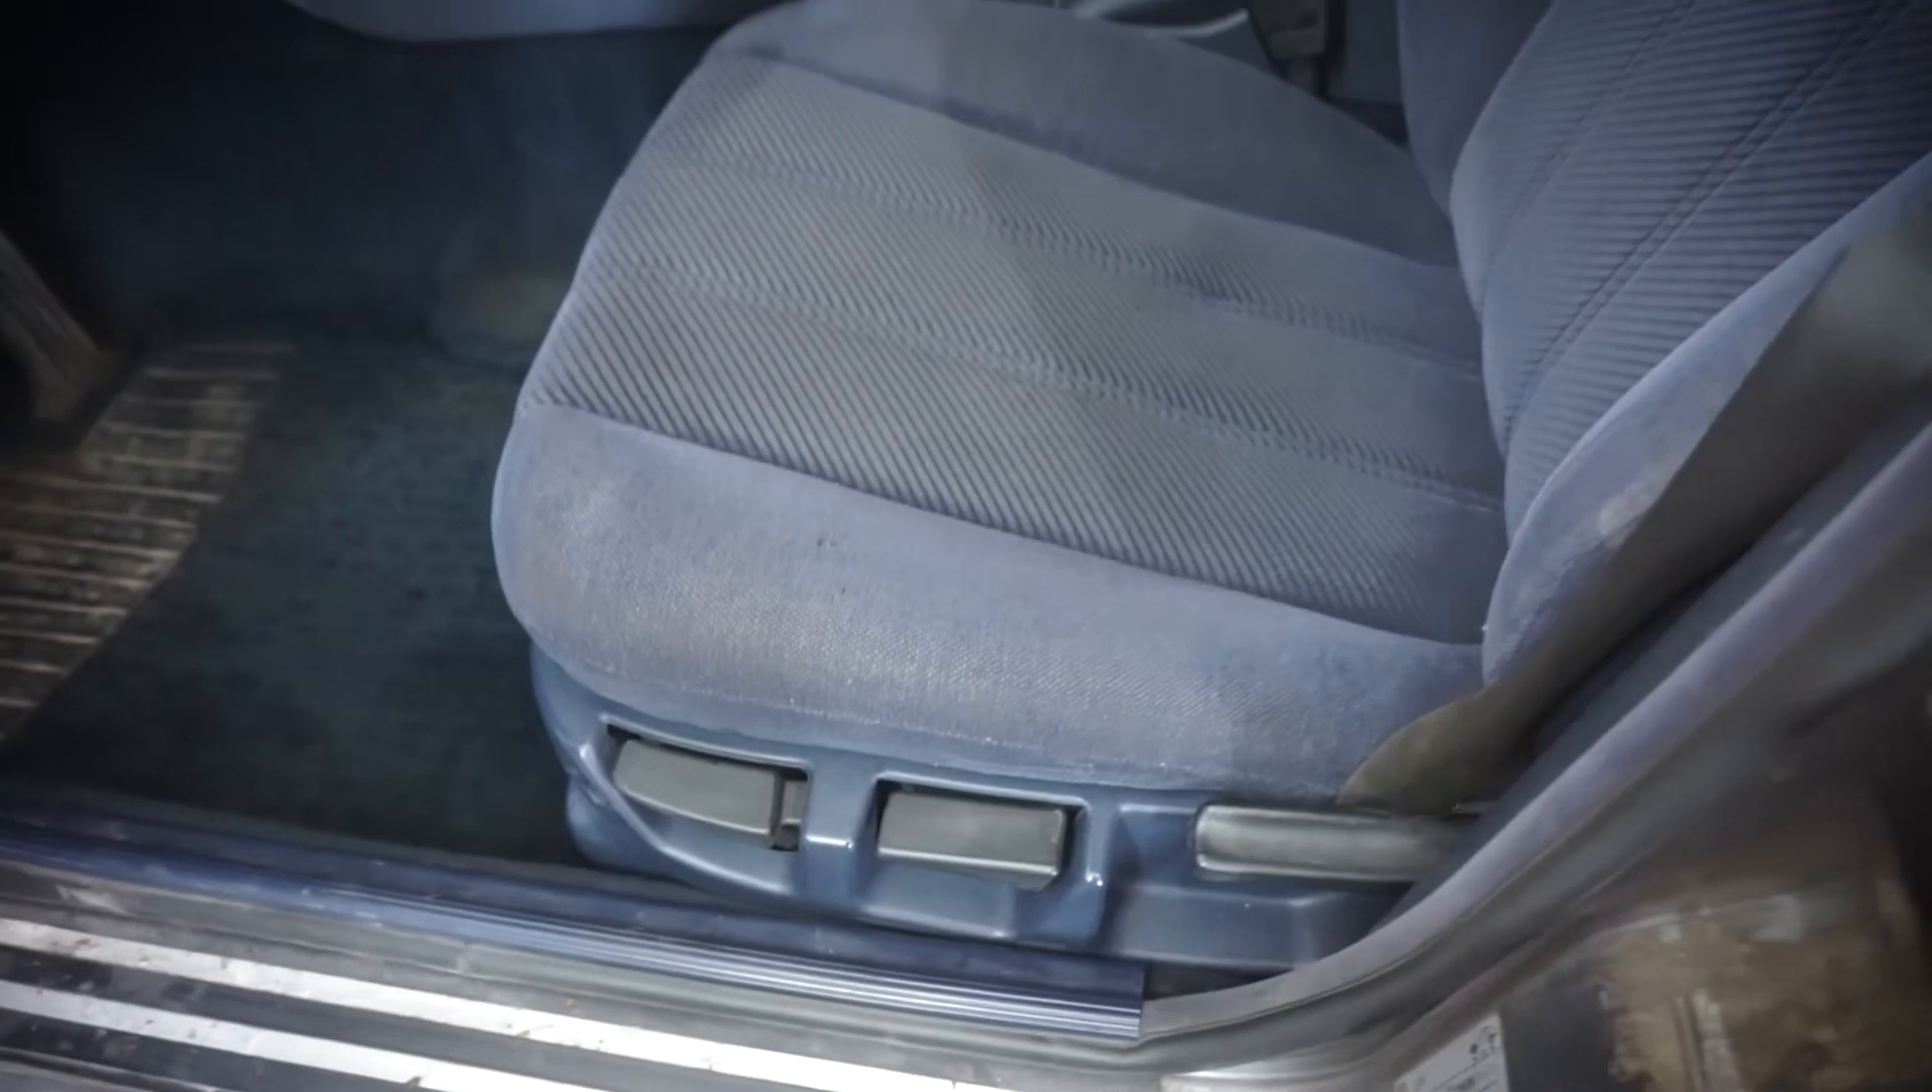Сидушечку я уже поставил здесь все прикрутил все на месте все выглядит отлично.